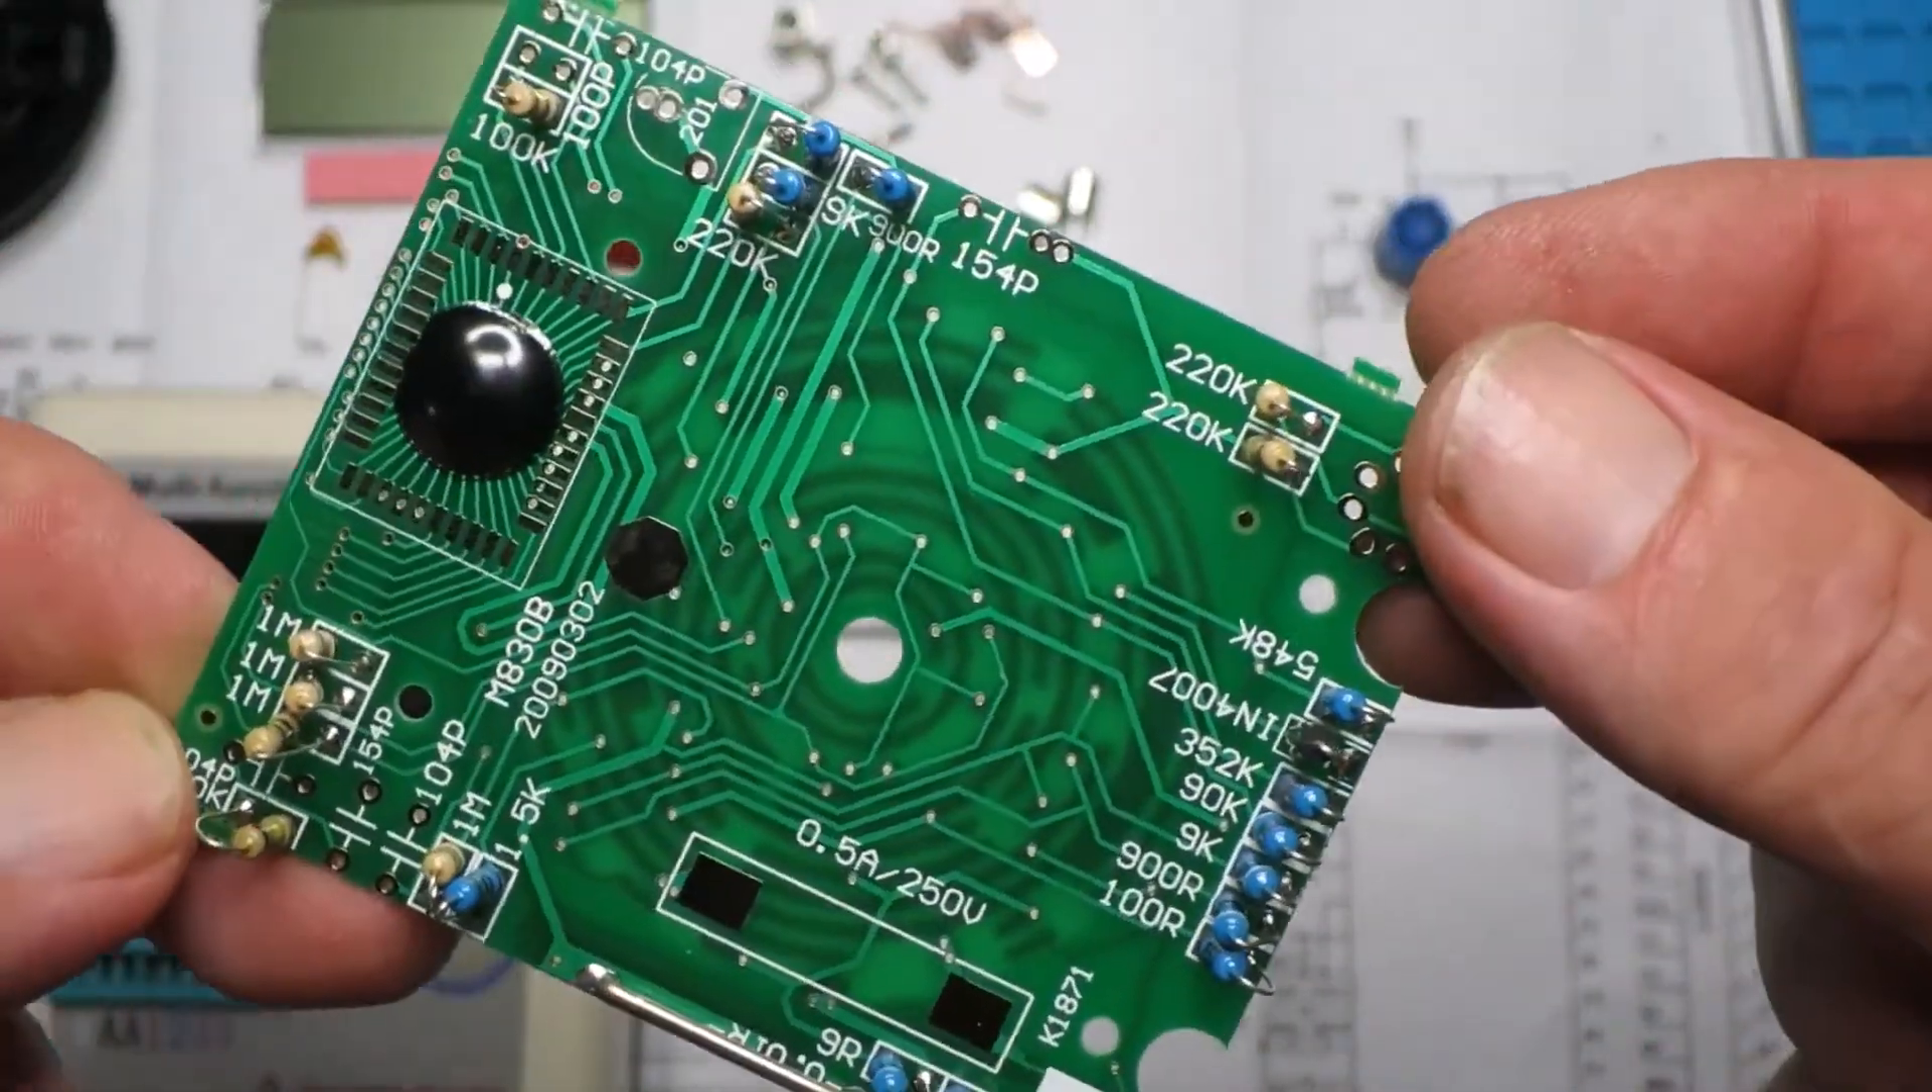So i've finished the installation of the resistors and that was pretty straightforward.